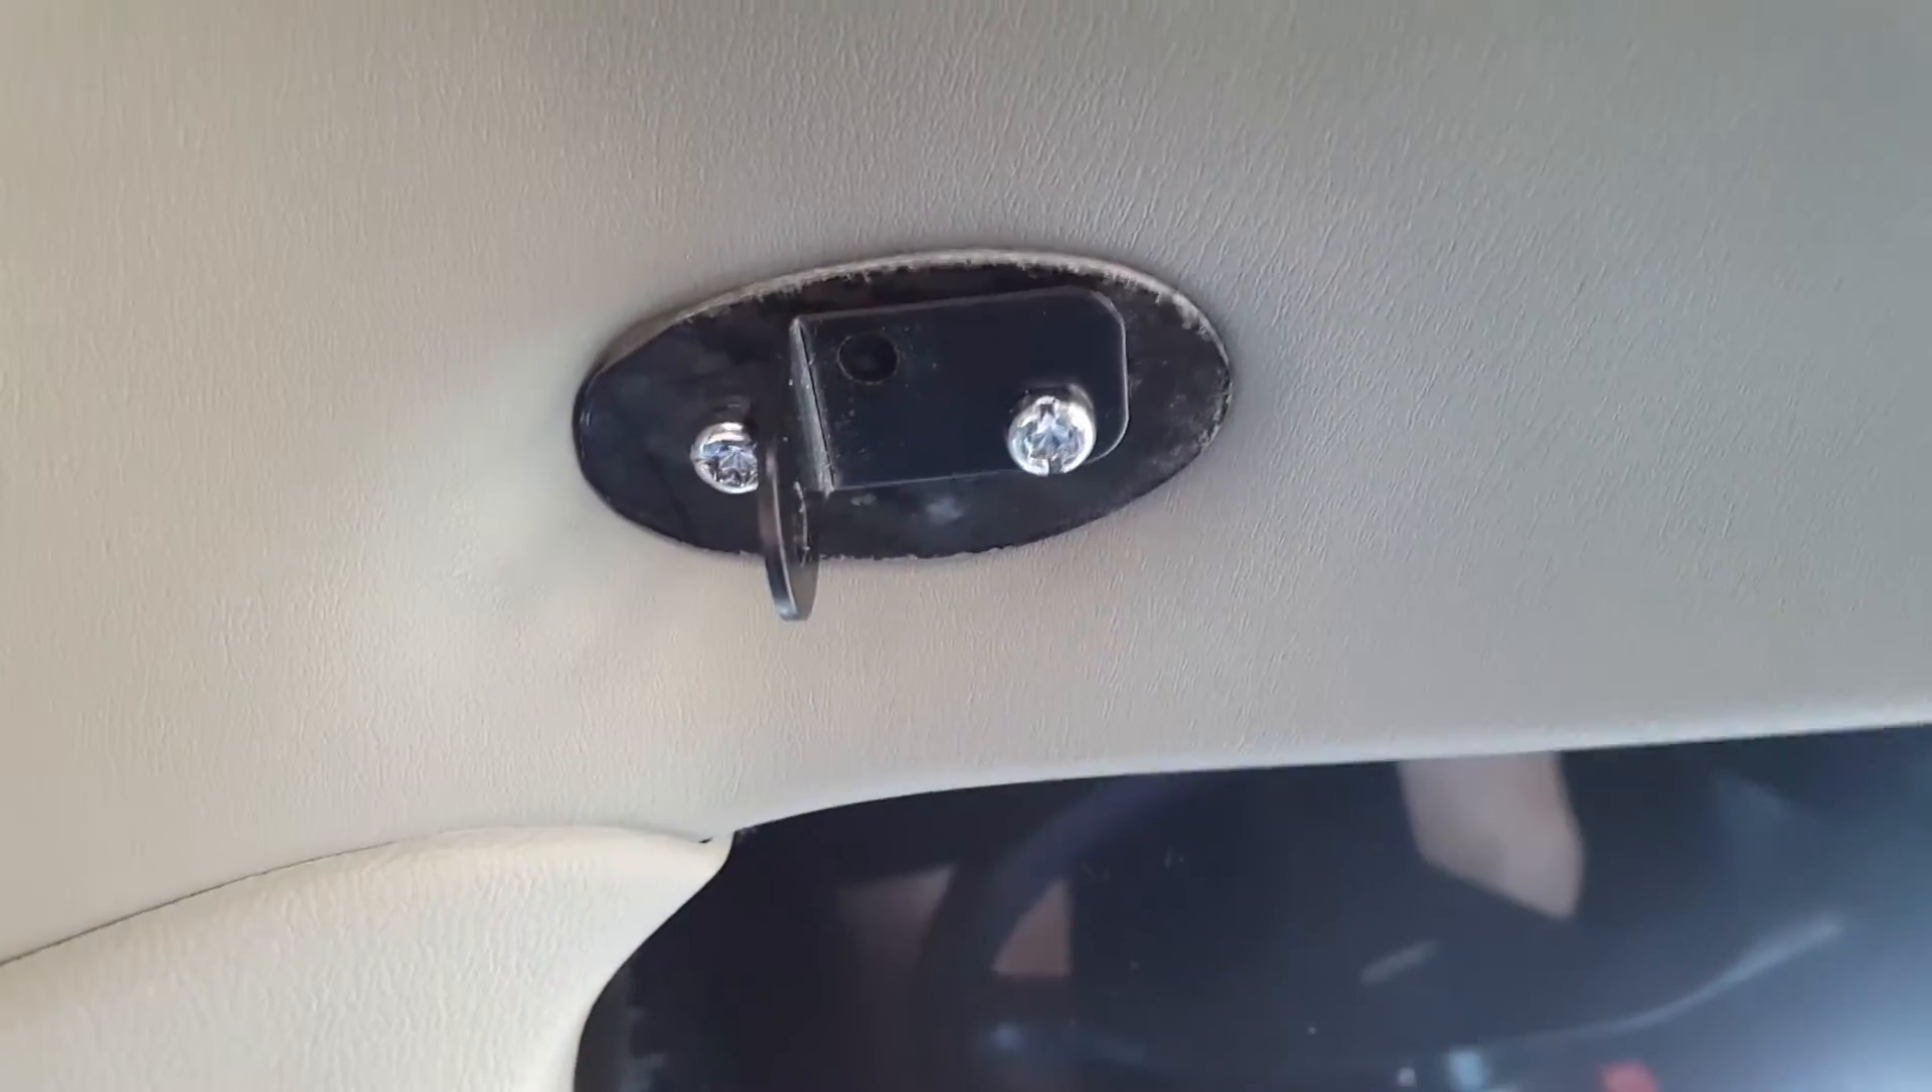Here's how the bracket looks like once it's mounted in place.